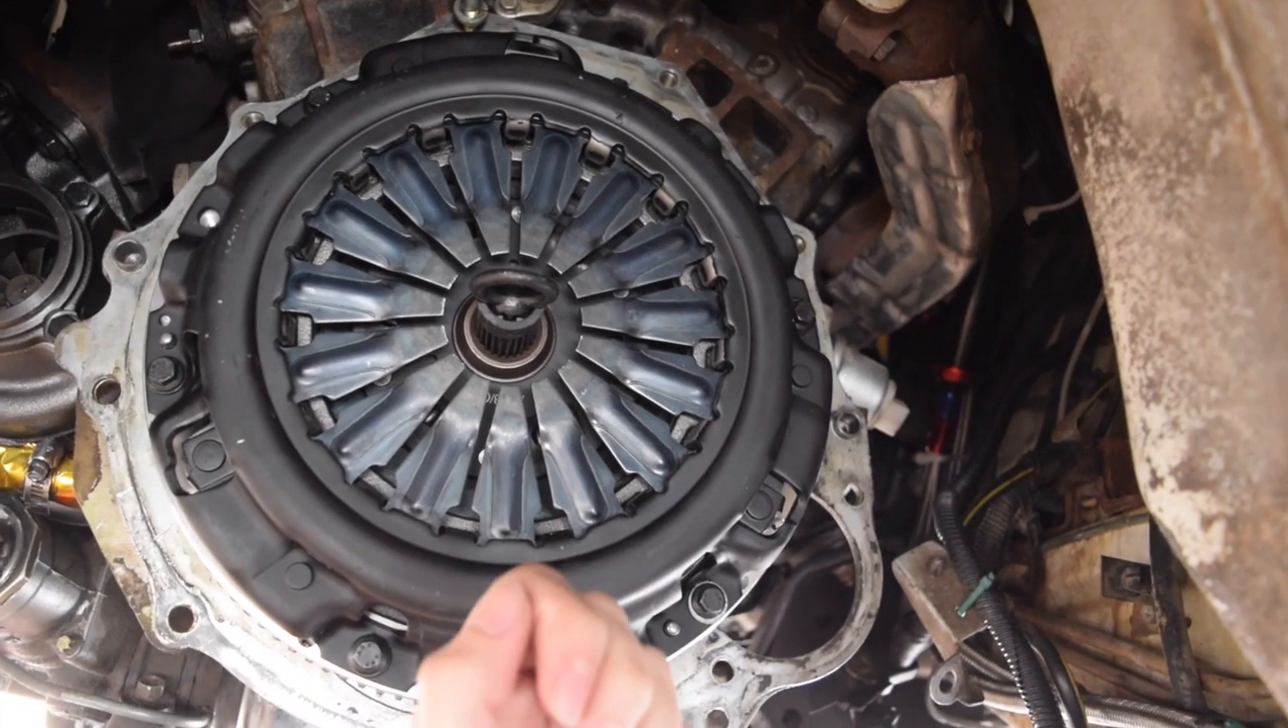All right, guys, we have our brand new clutch in now.